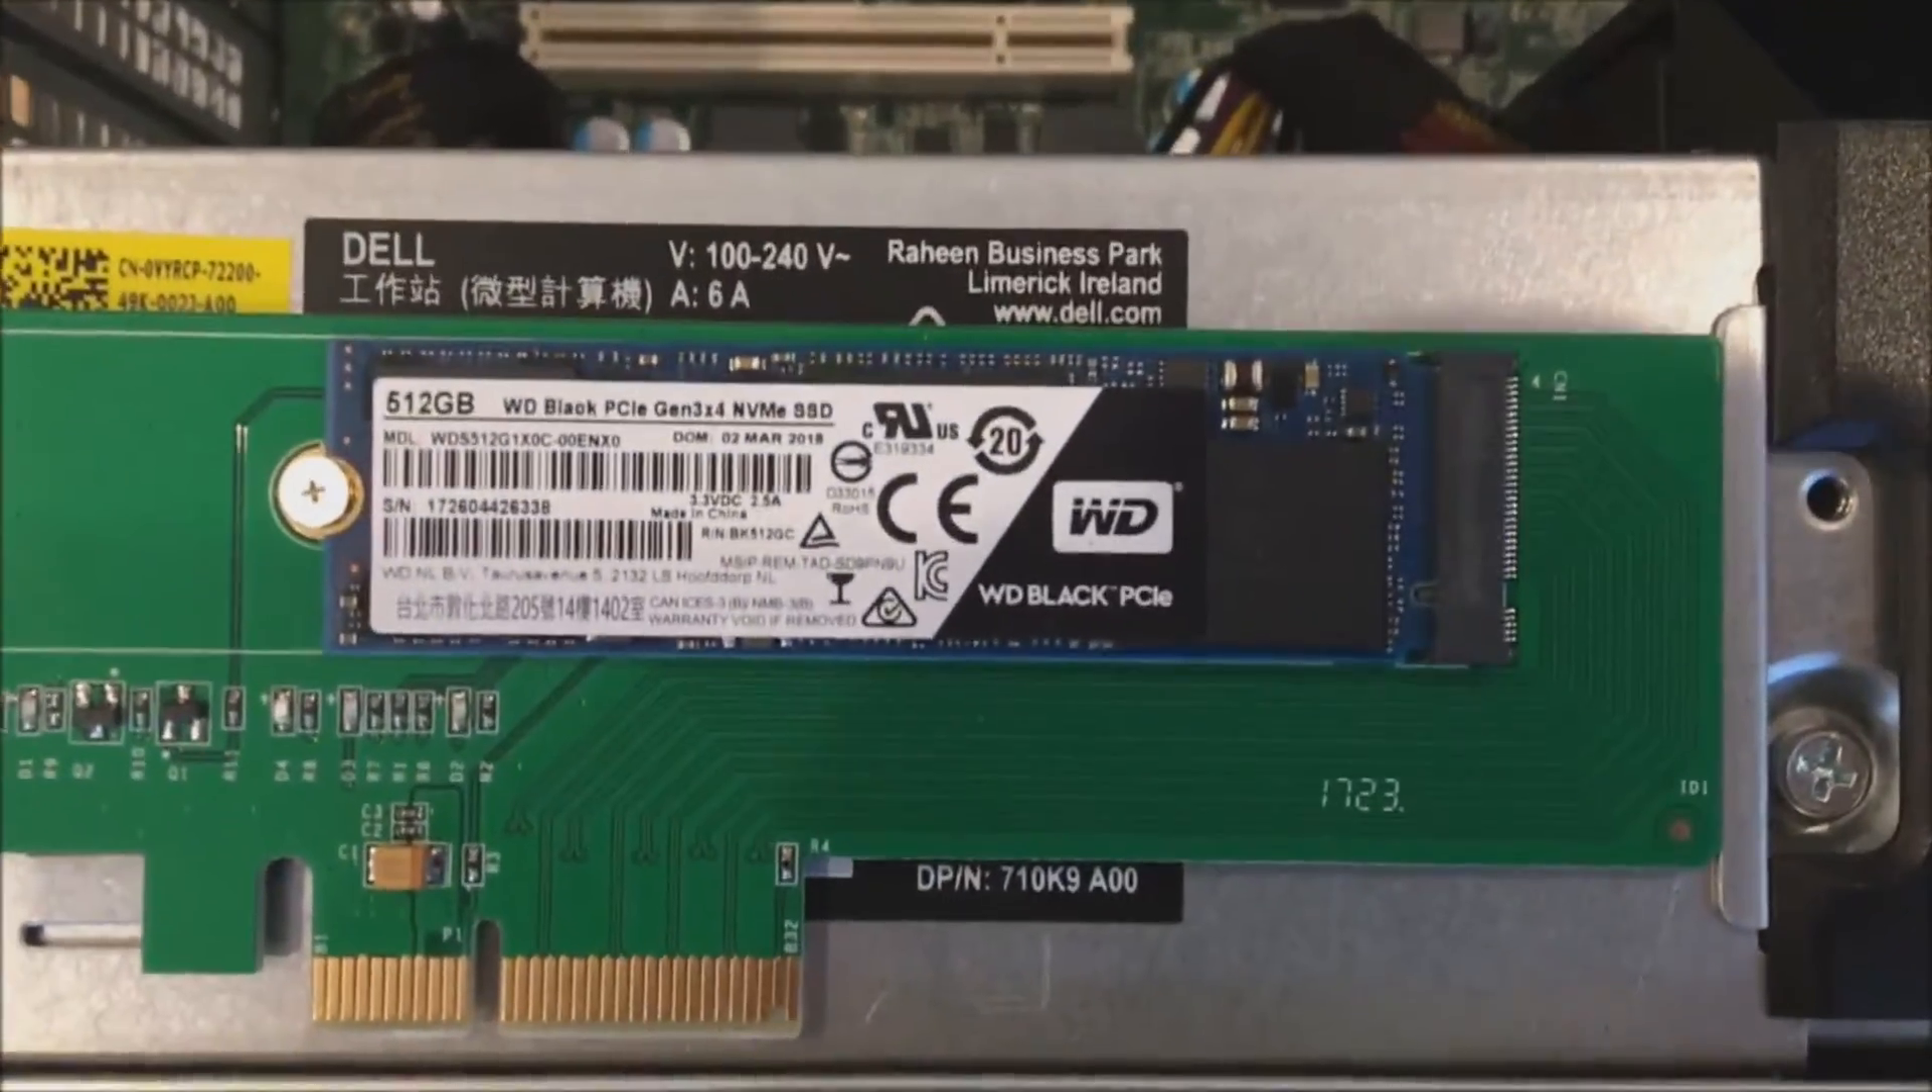Okay, so we've got our NVMe drive installed into our PCI adapter.